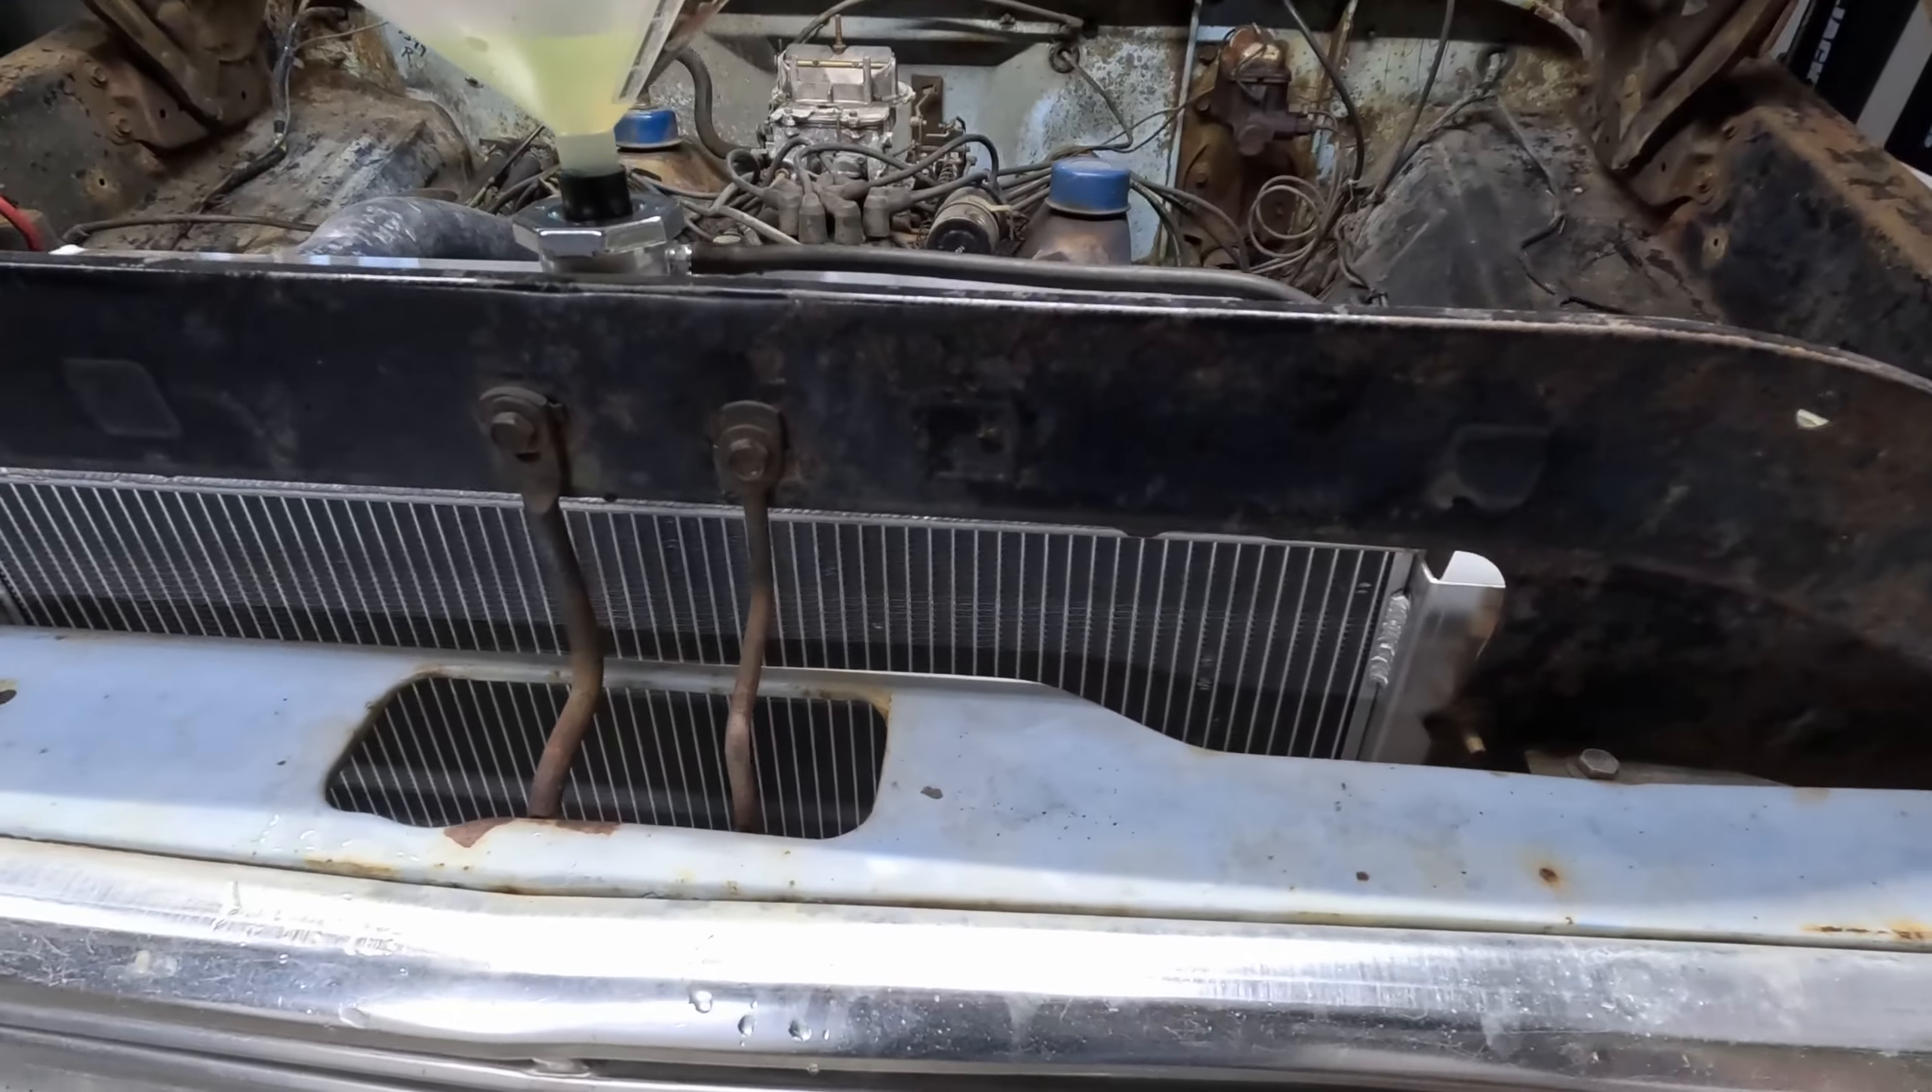But anyways cool so we got the new radiator in and so far nothing's leaking.